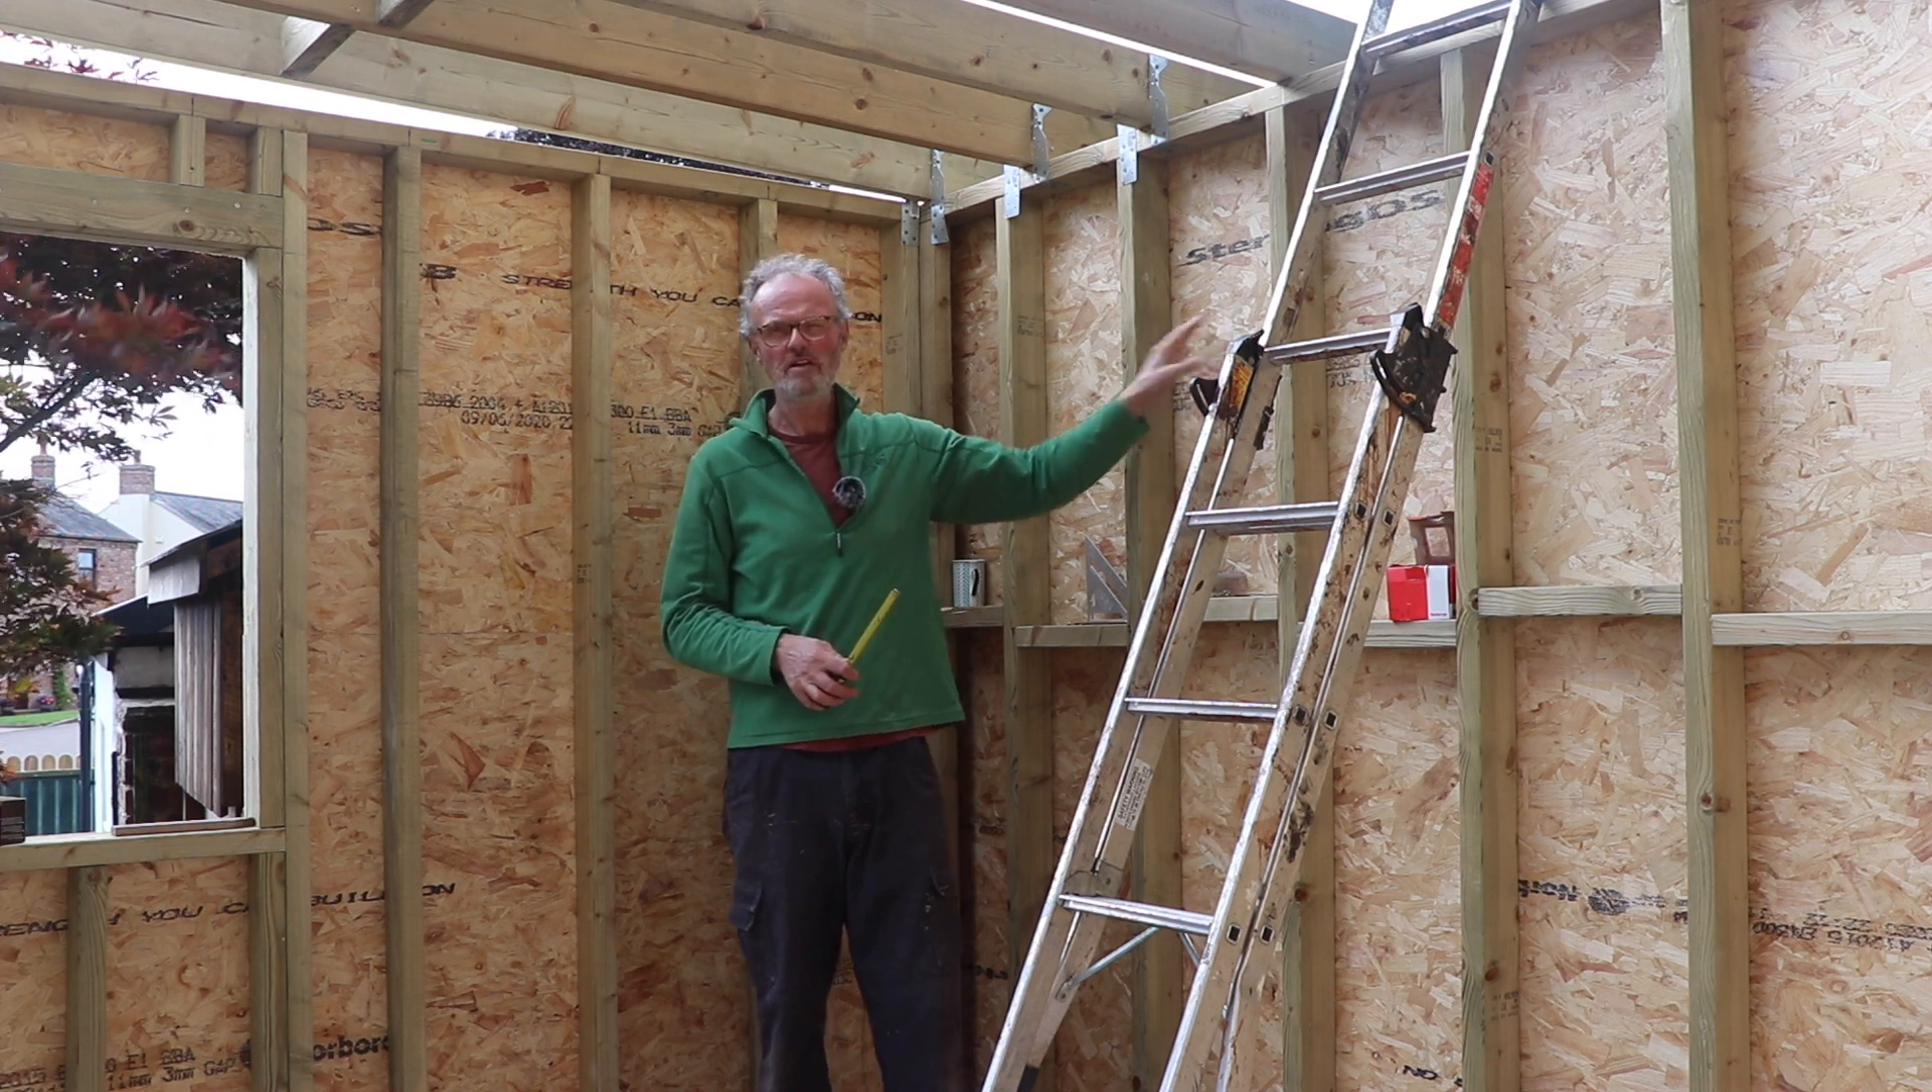What I've done recently is I've put the 11mm OSB sheathing on the outside of the stud wall and I'm just beginning to start putting these 6x2 timbers on the roof.